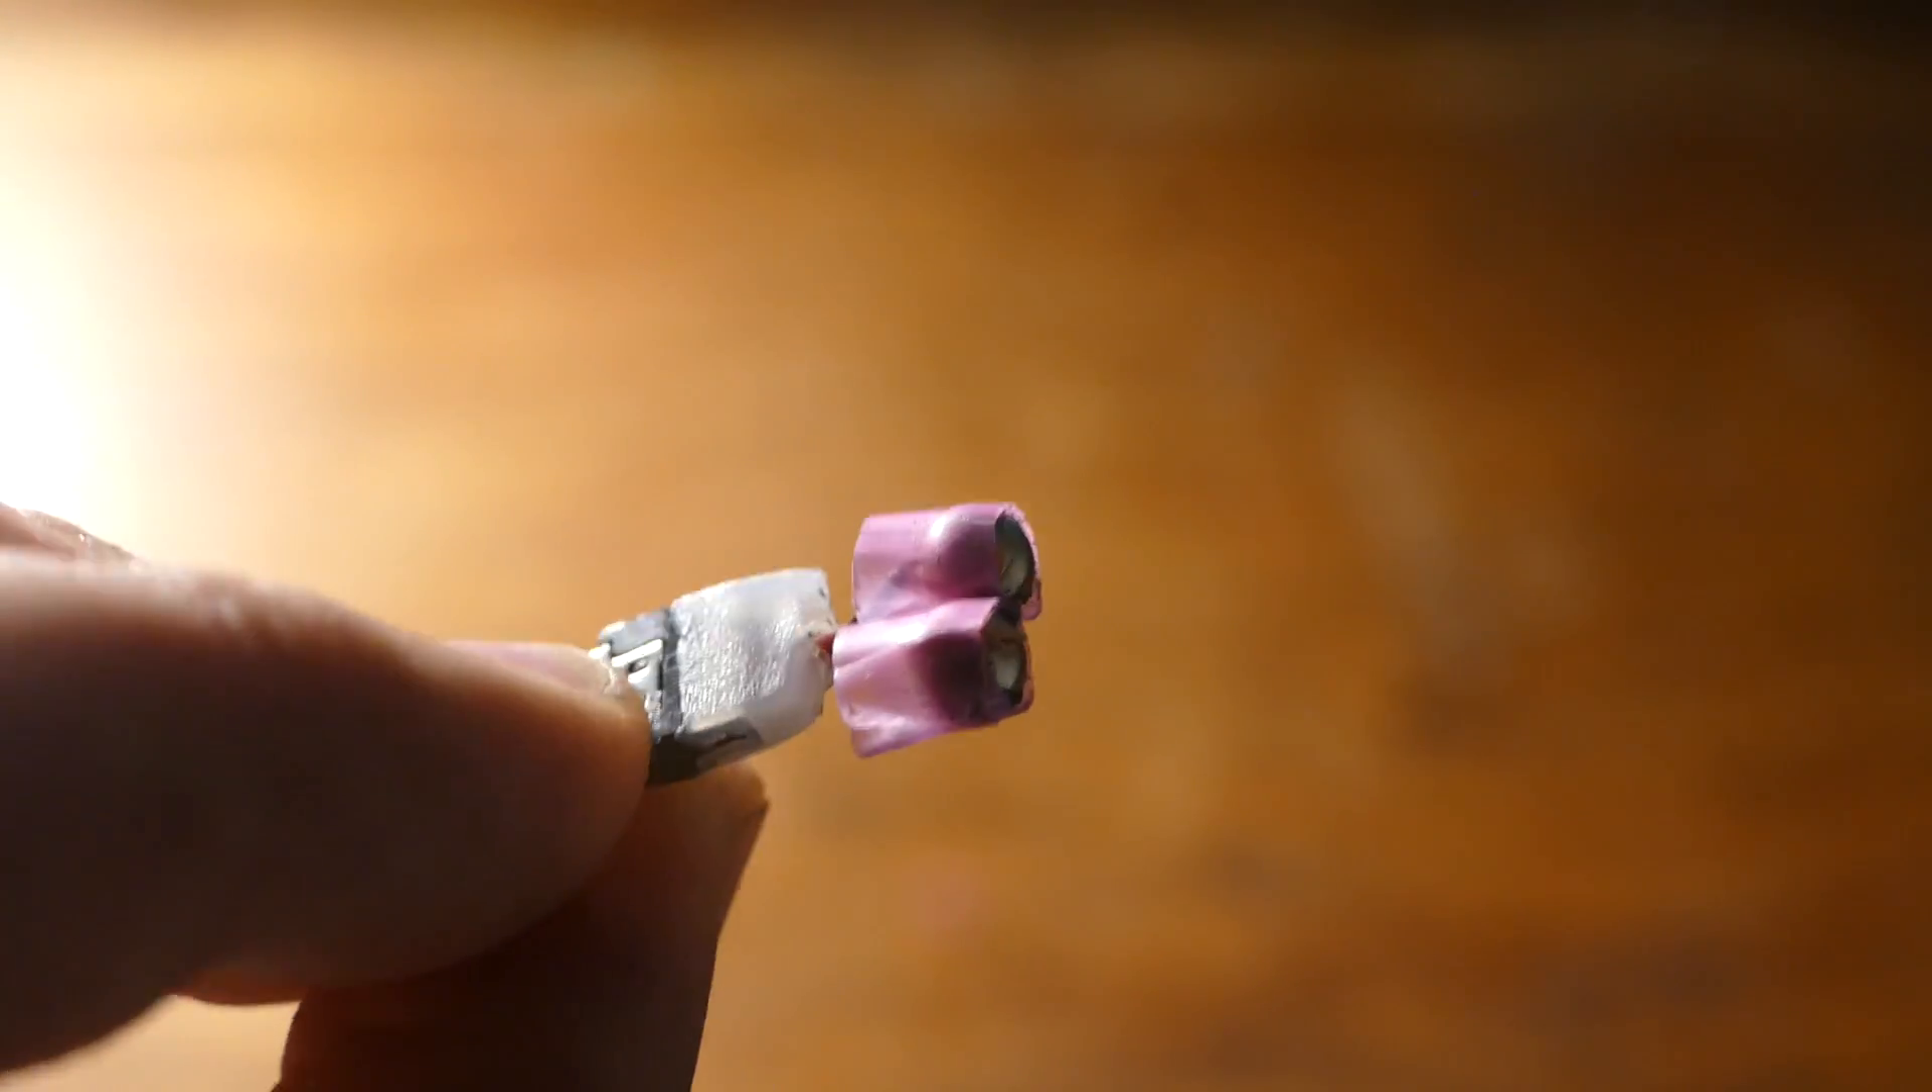You should be left with two magnets side by side separated by straws.